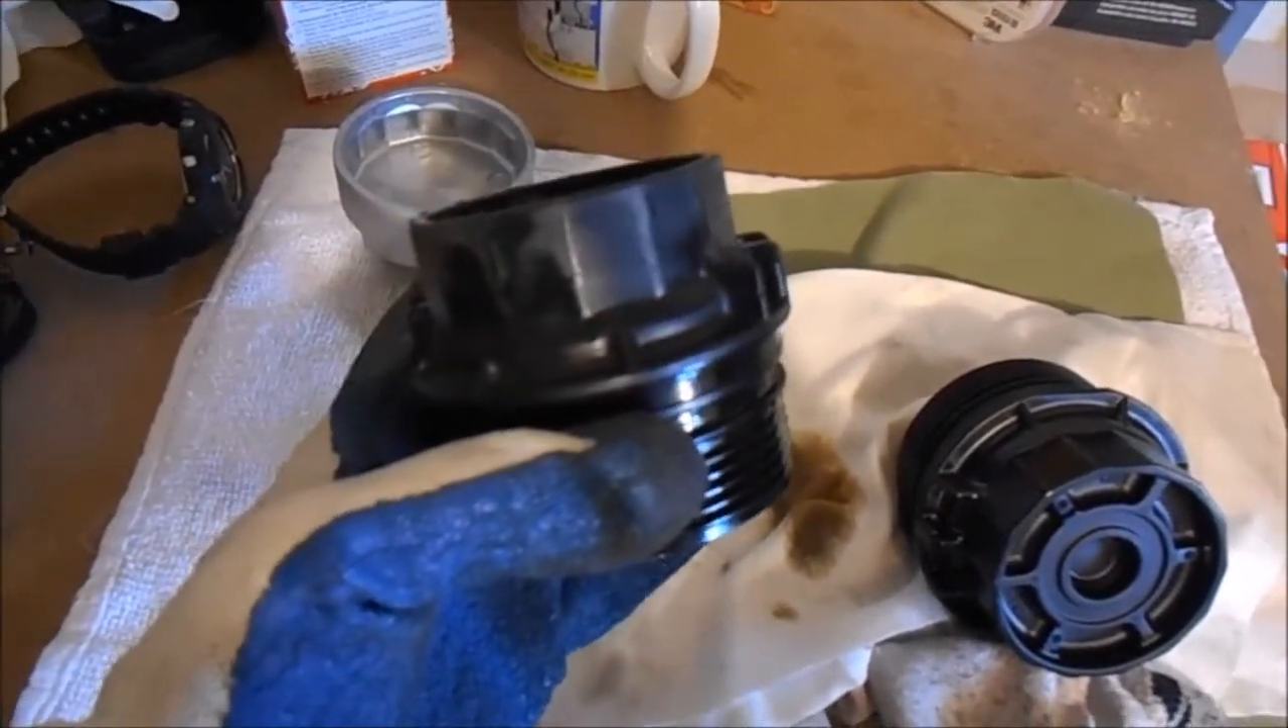Okay, so I've got the Corolla oil filter housing off.